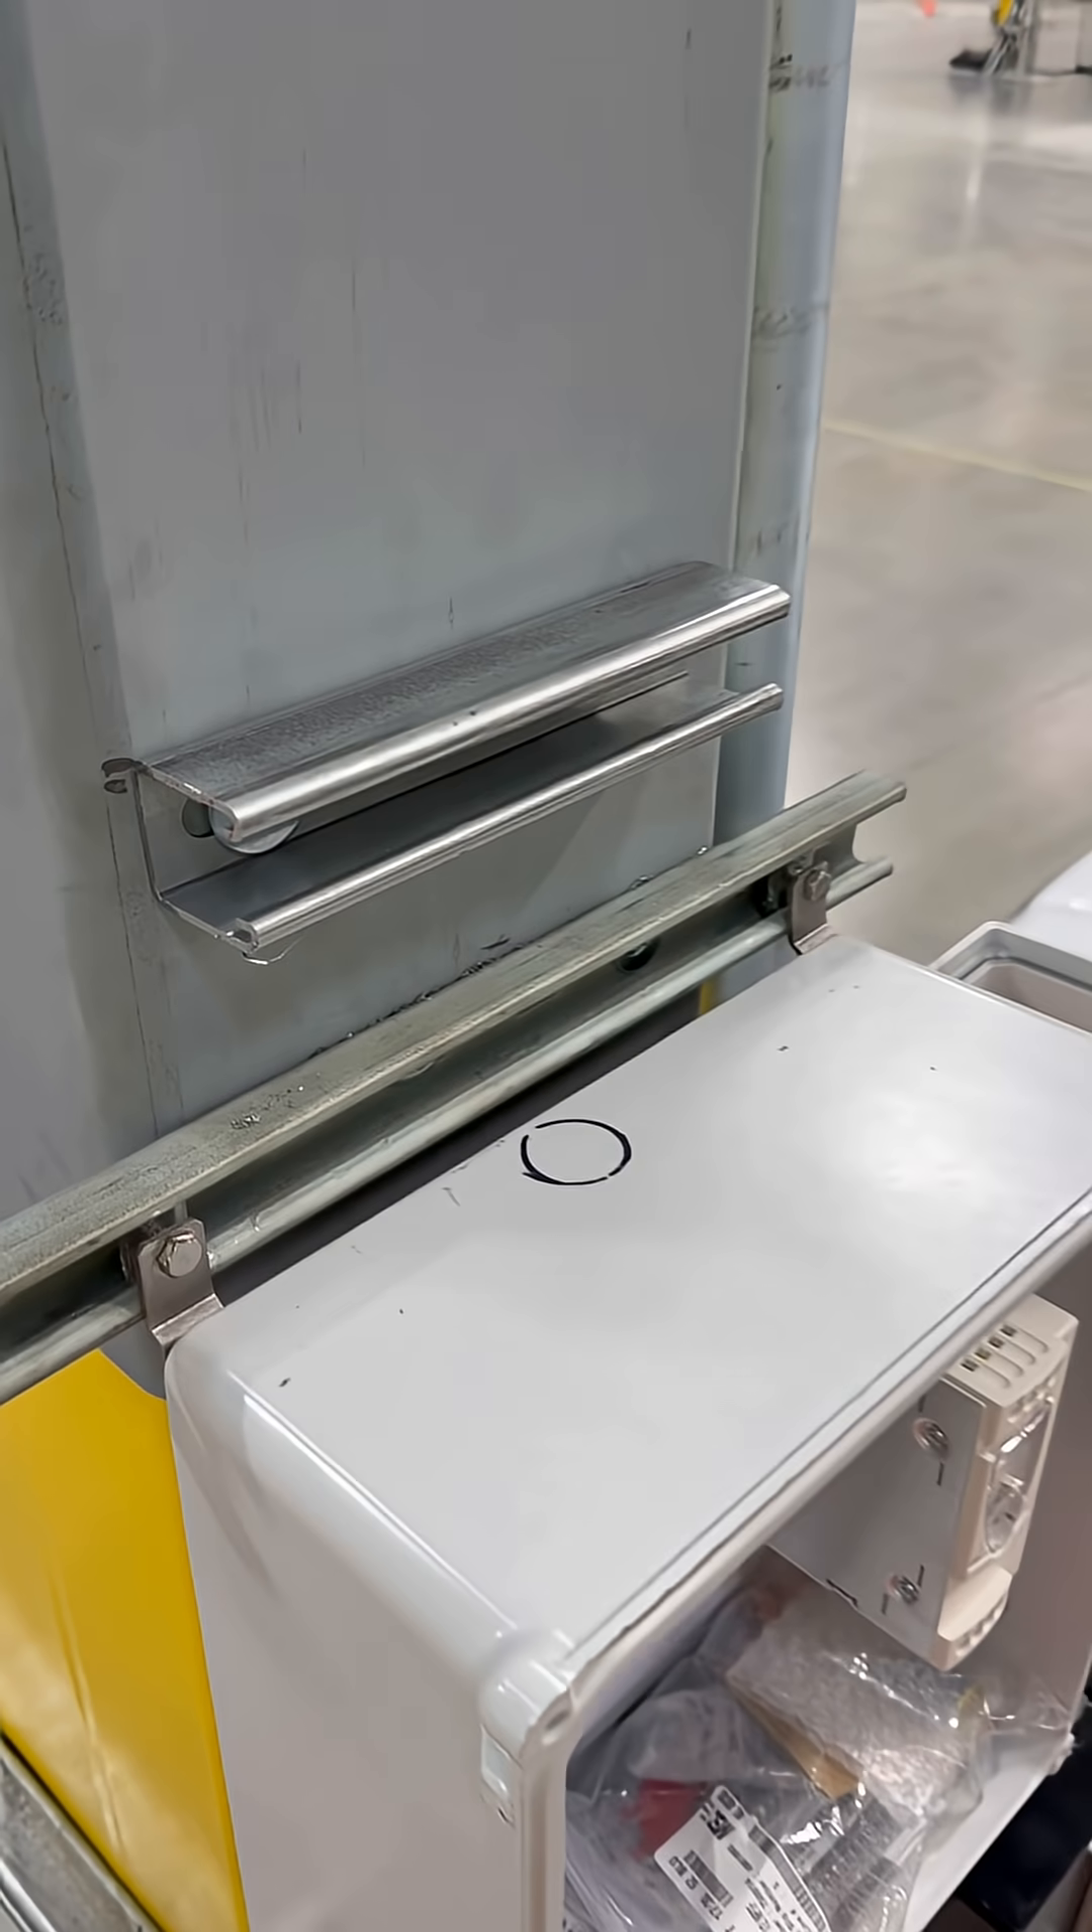So we got our first piece of strut mounted then we're gonna go ahead and mark a hole here, drill in for our one-inch connector.